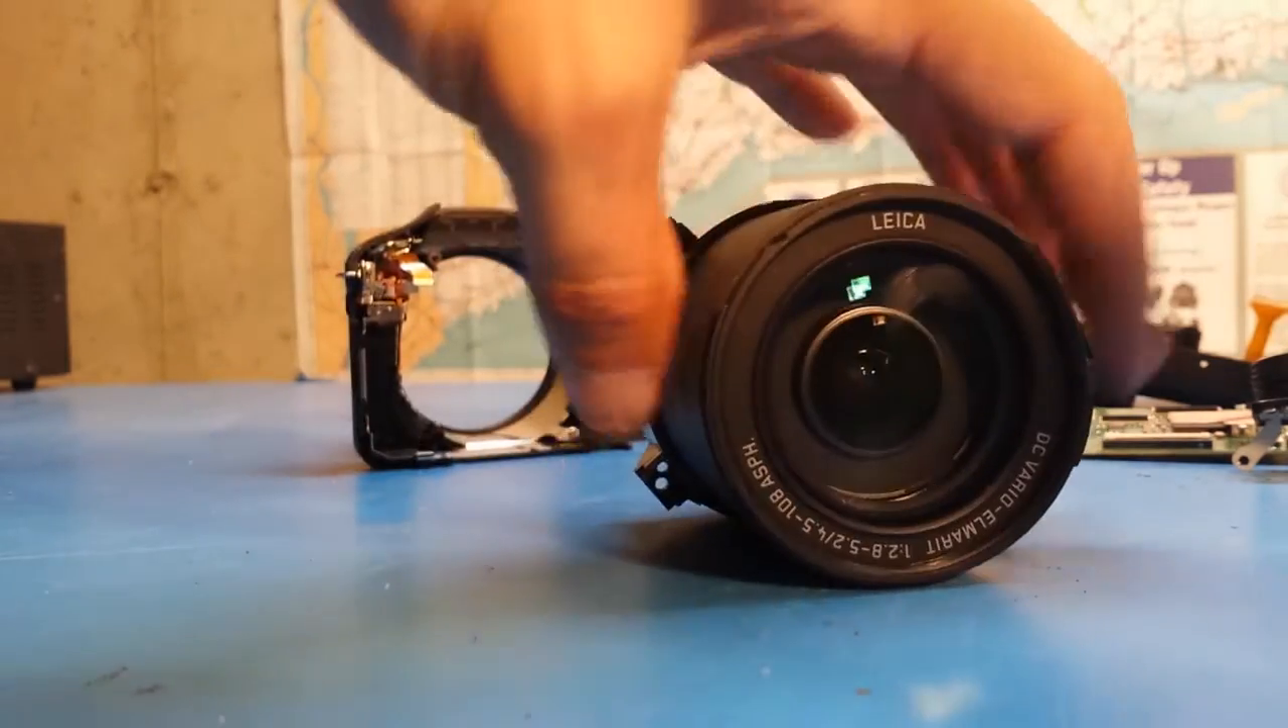Okay and now the lens assembly is finally free and we've more or less um disassembled the entire camera at this point.